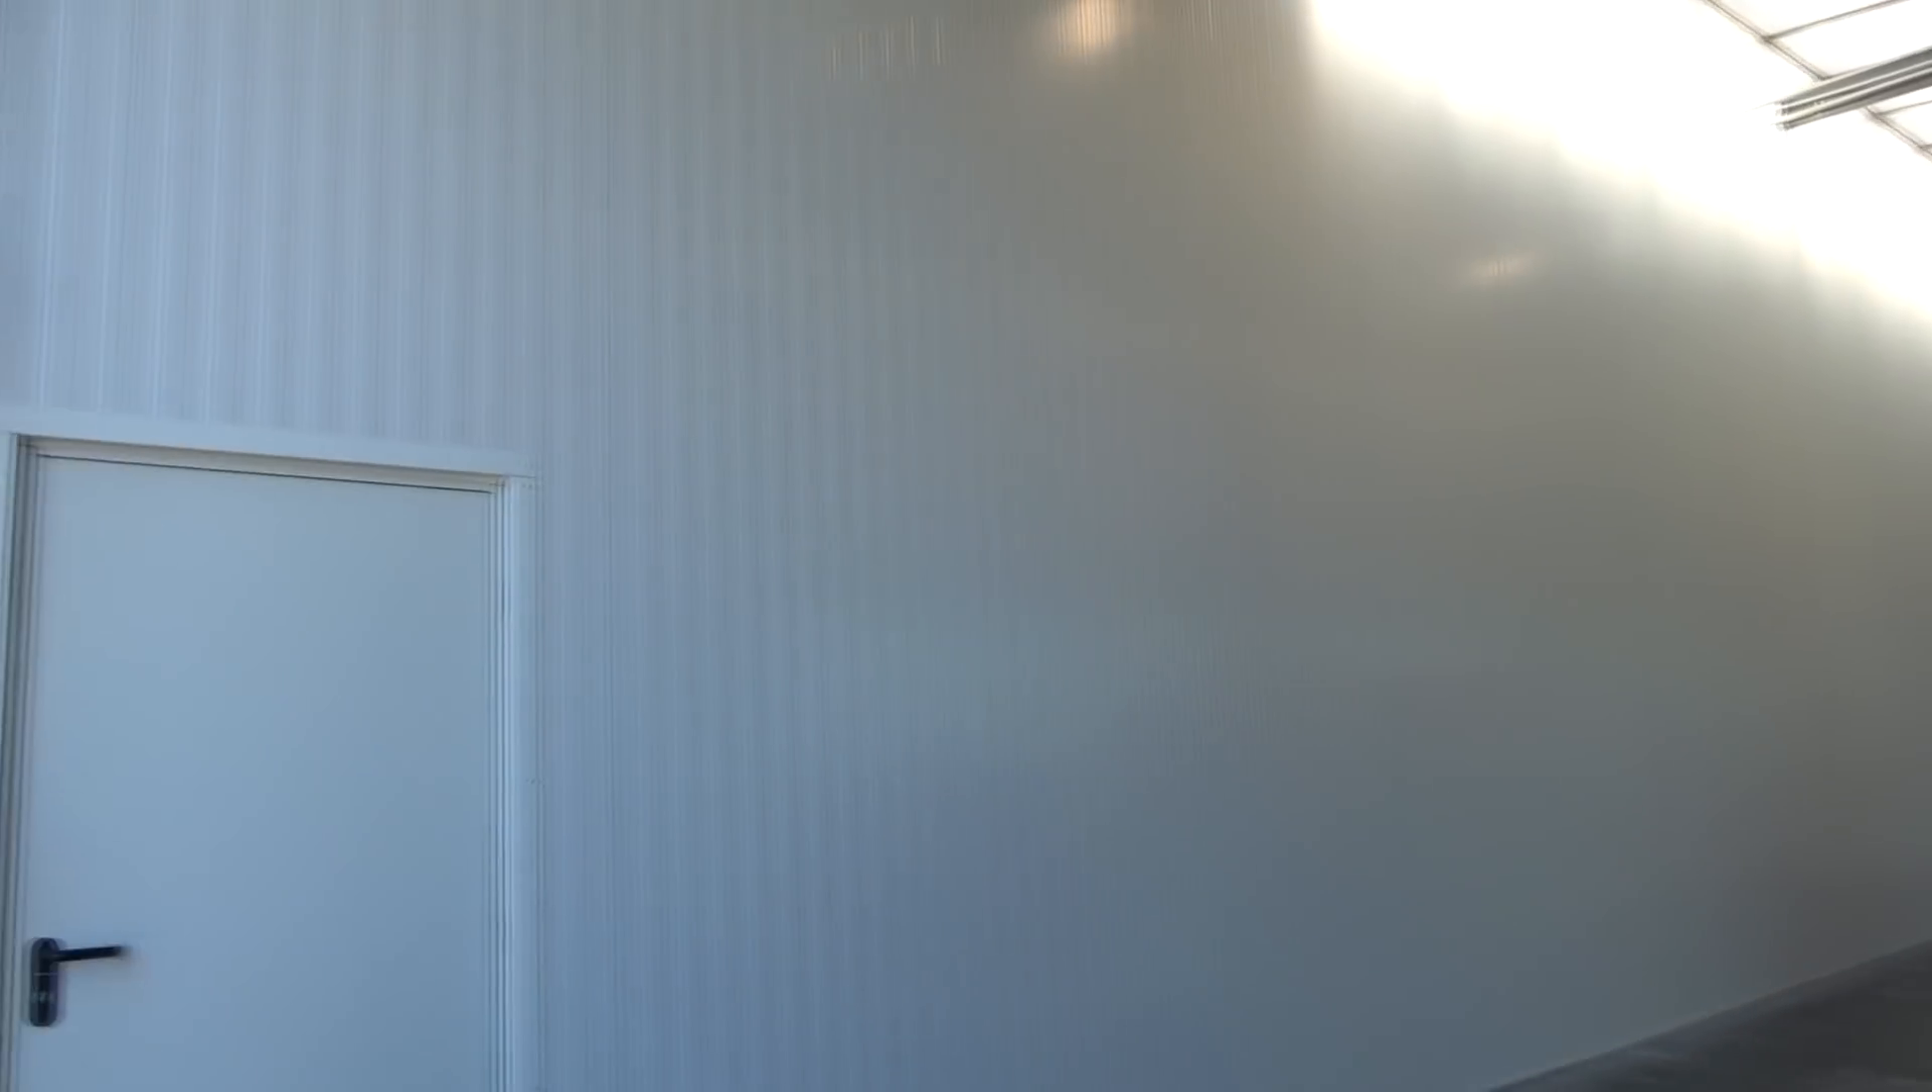Die Wand ist drin. Jetzt ist es endlich vernünftig abgeteilt.